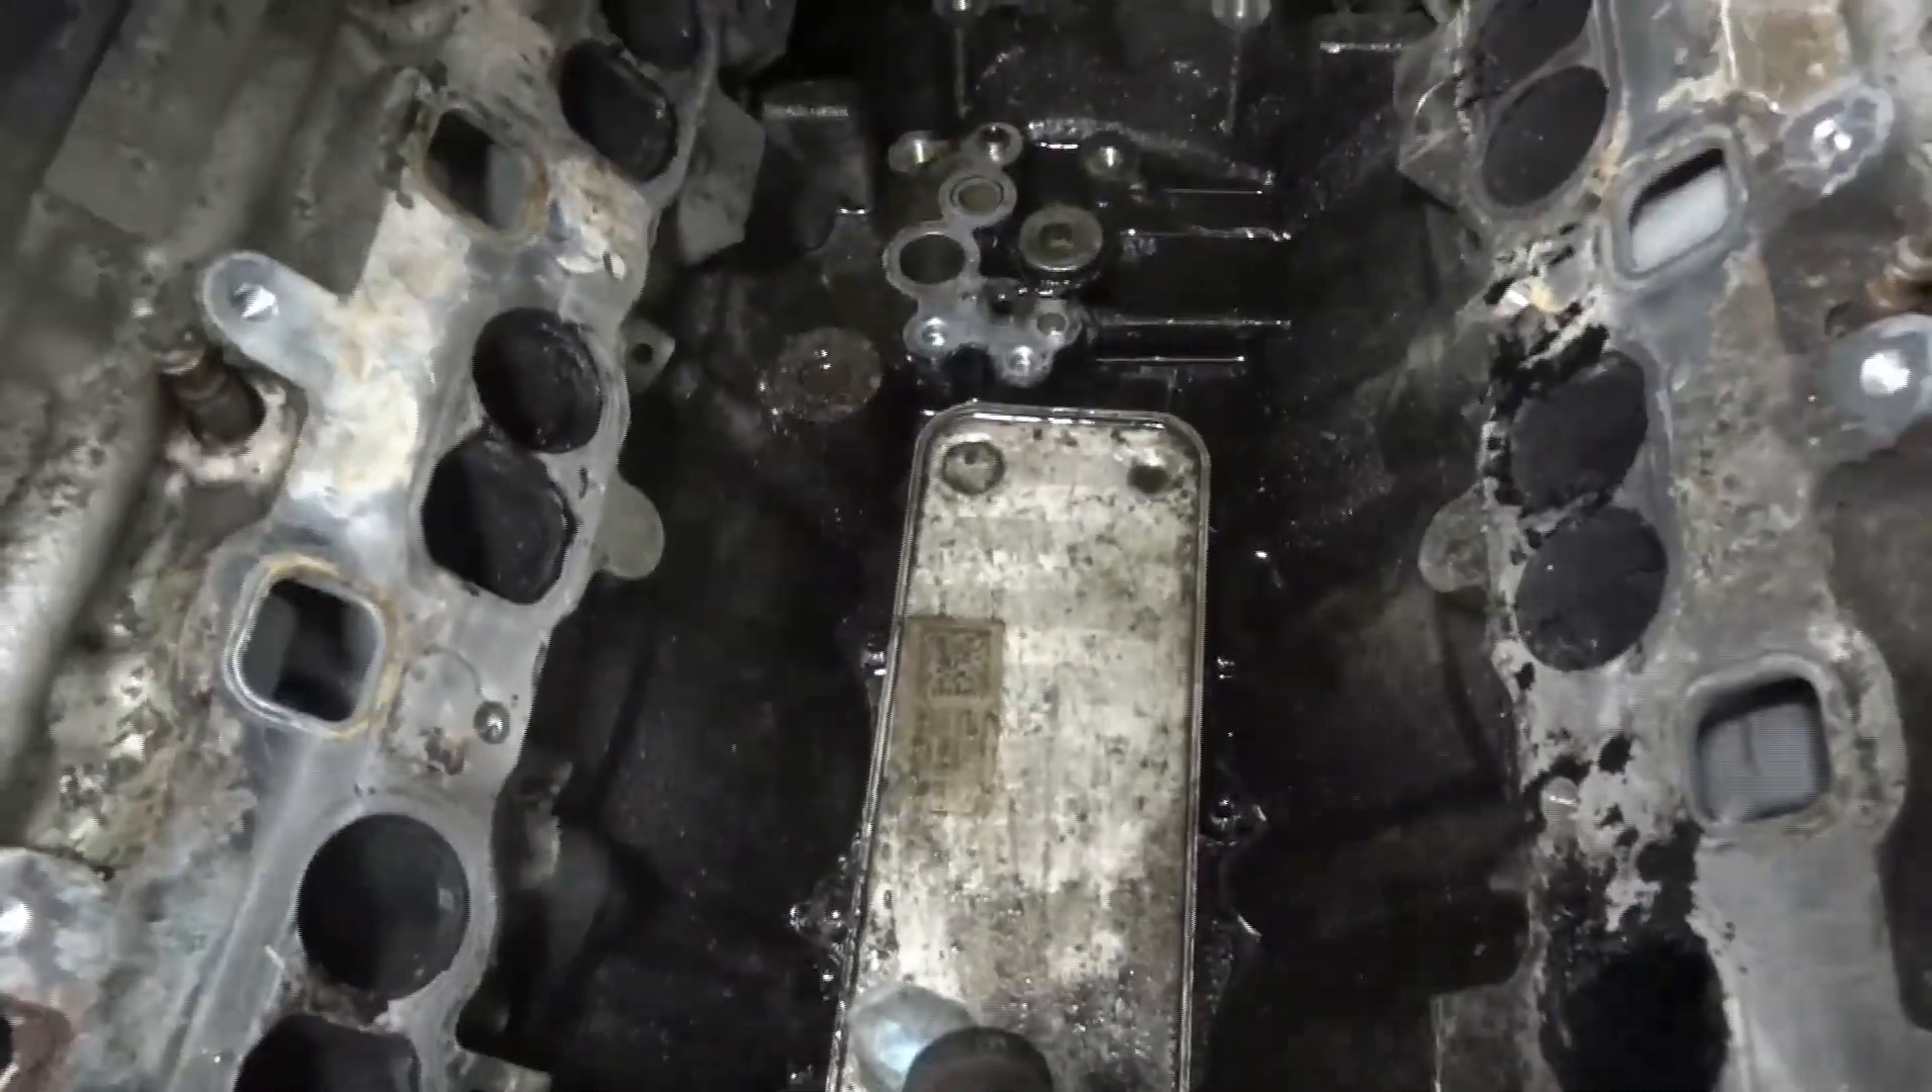So here is what we got. We removed the intake manifold. Here is our oil cooler.